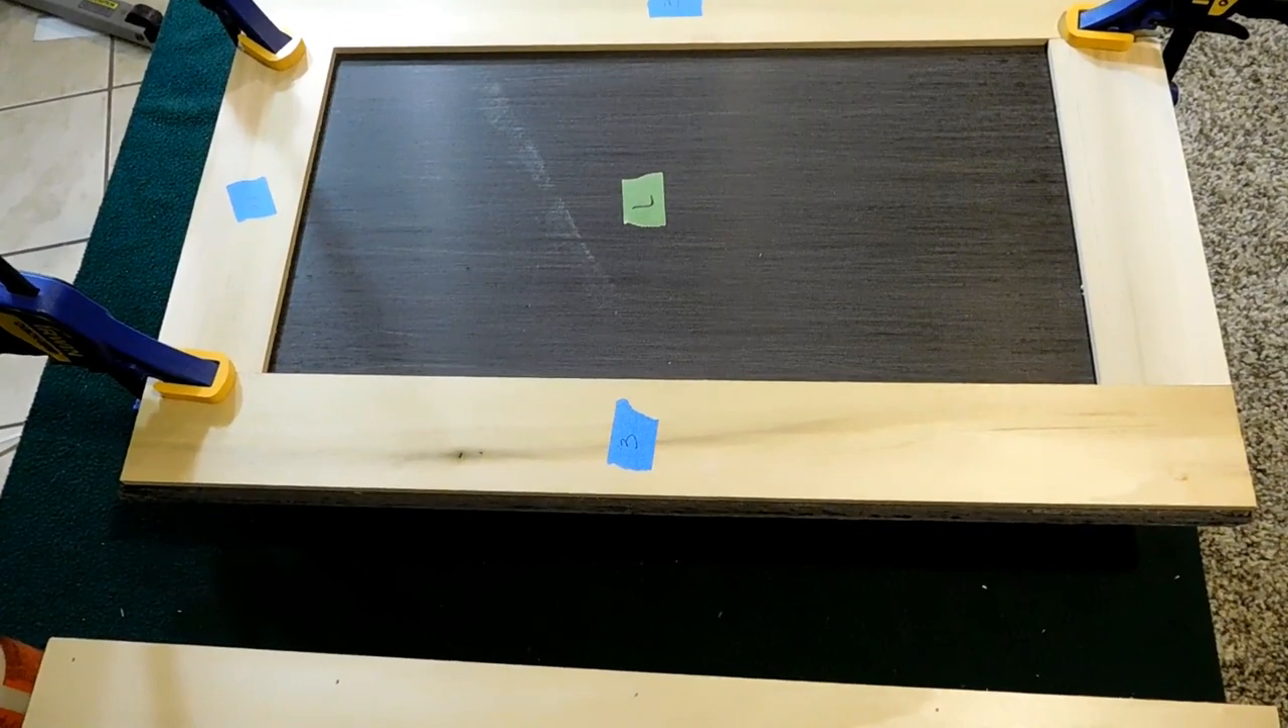Okay so now I have got all of my pieces glued on.